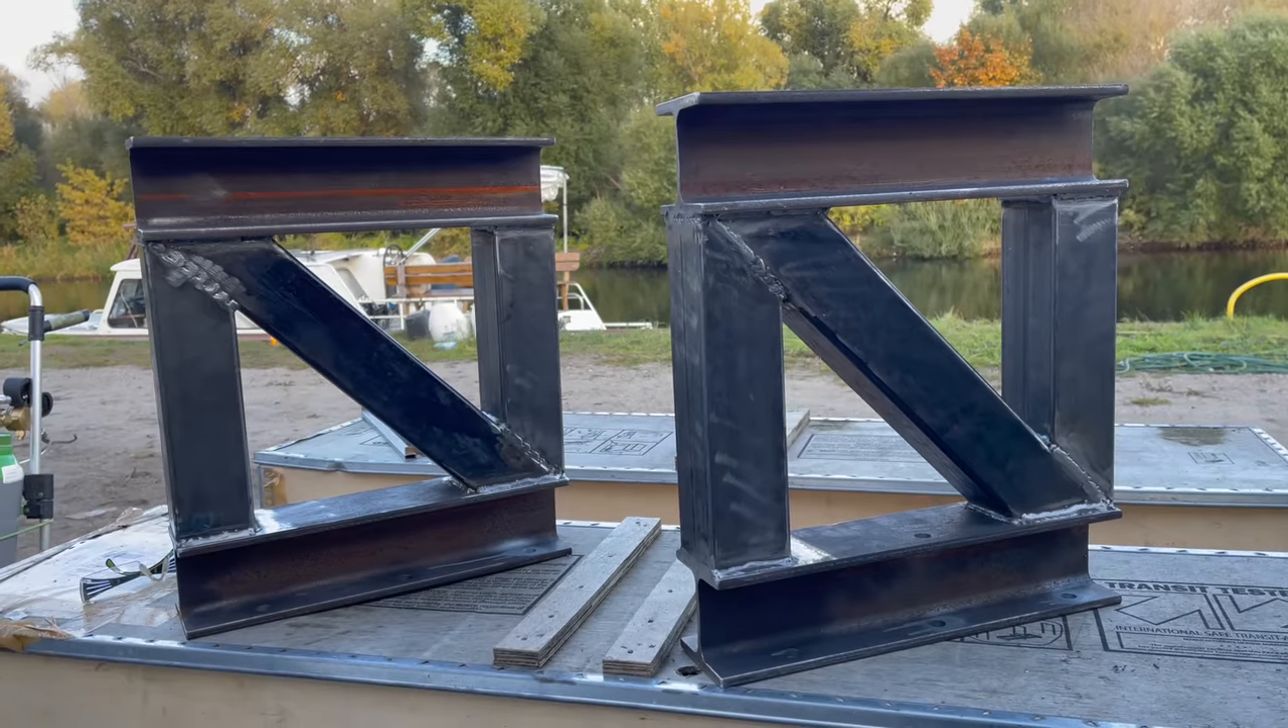All the brackets are now welded to completion so let's move on.